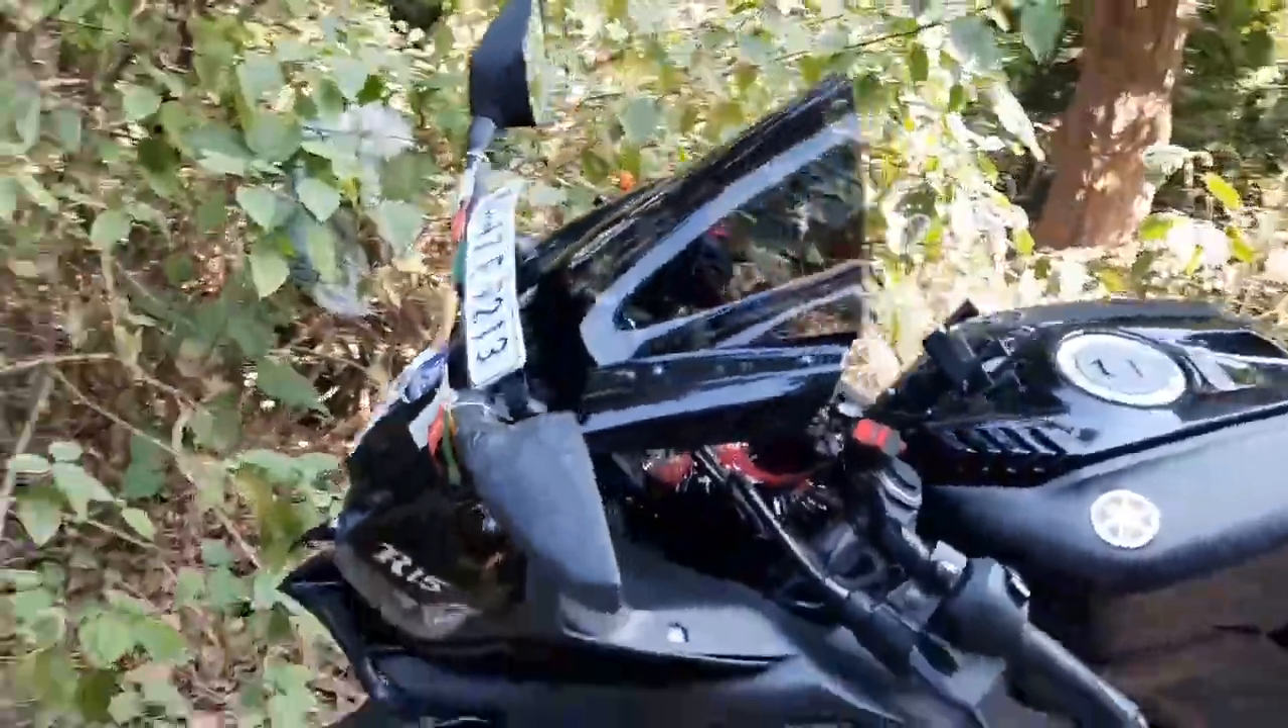یہ فائنلی آپ دیکھ سکتے ہیں ہم نے ببل وائزر کو فٹ کر دیا۔